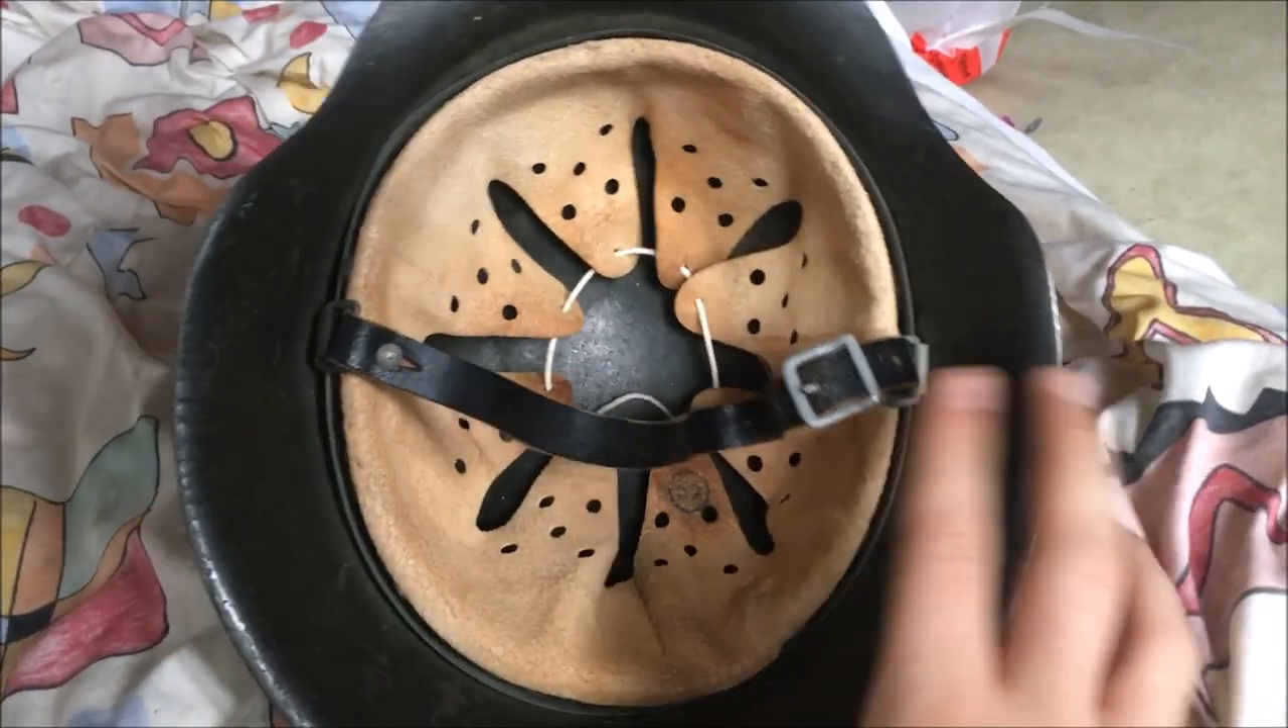Alright well as you can see I am done with the helmet now. I did end up deciding to put this leather piece in there.